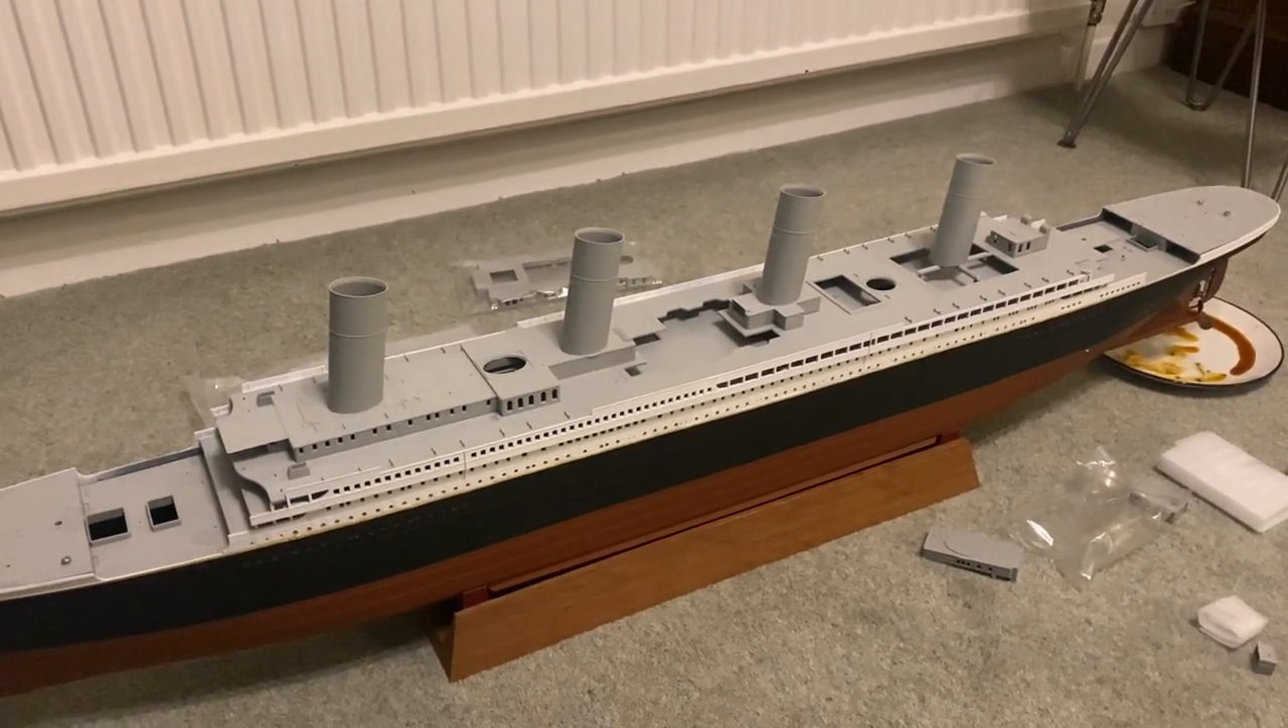So I've just built up my decks again, and you can see this time I've done it so that I can position the funnels on the boat.